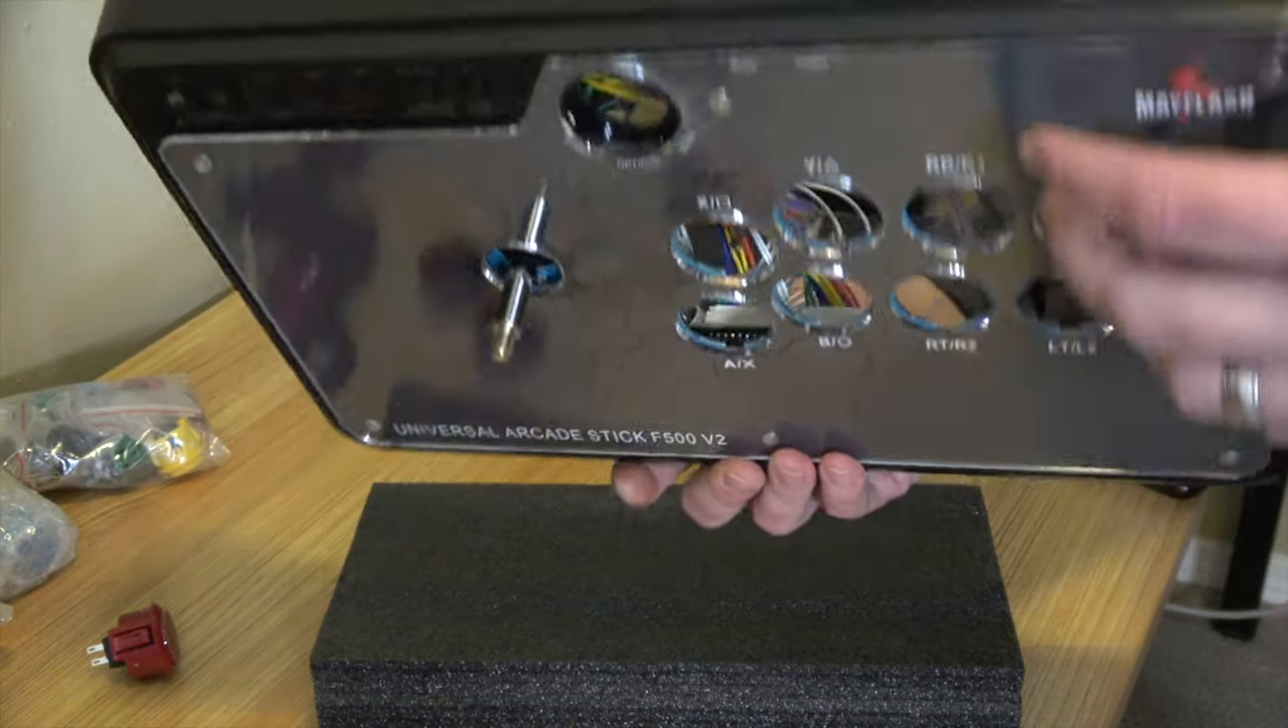Okay, so here is our empty husk of a system.